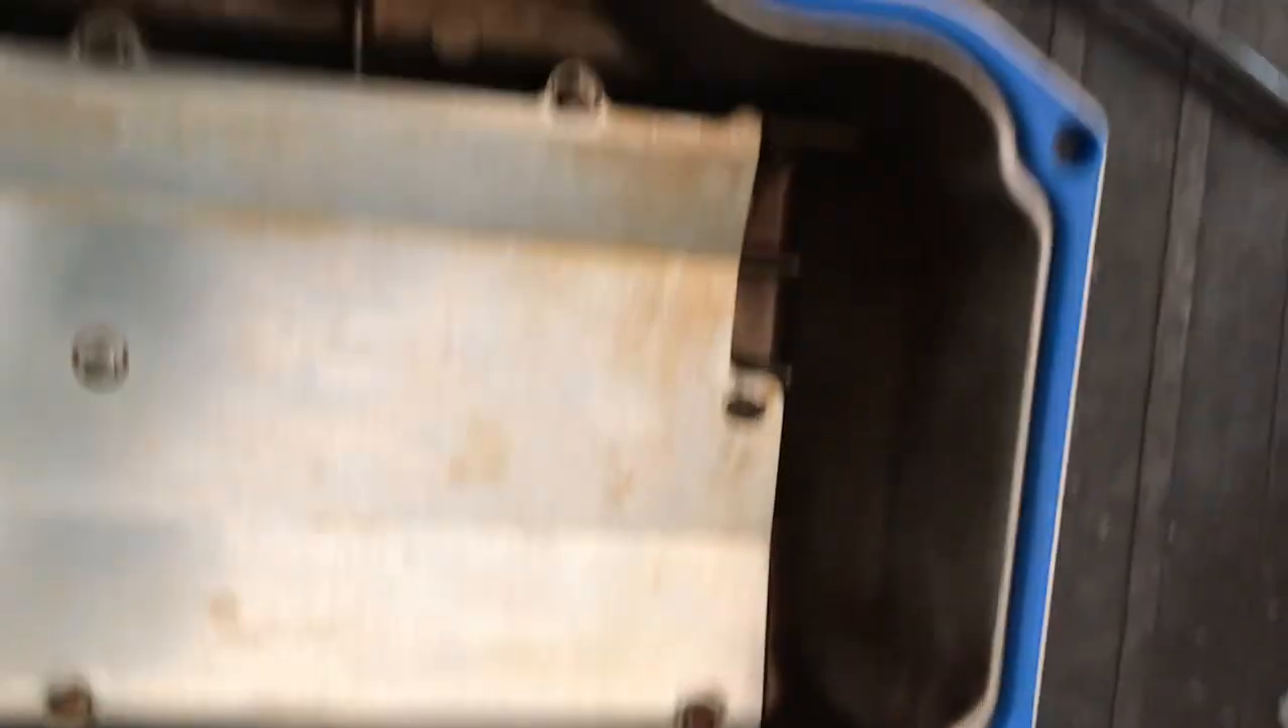The gasket is installed.